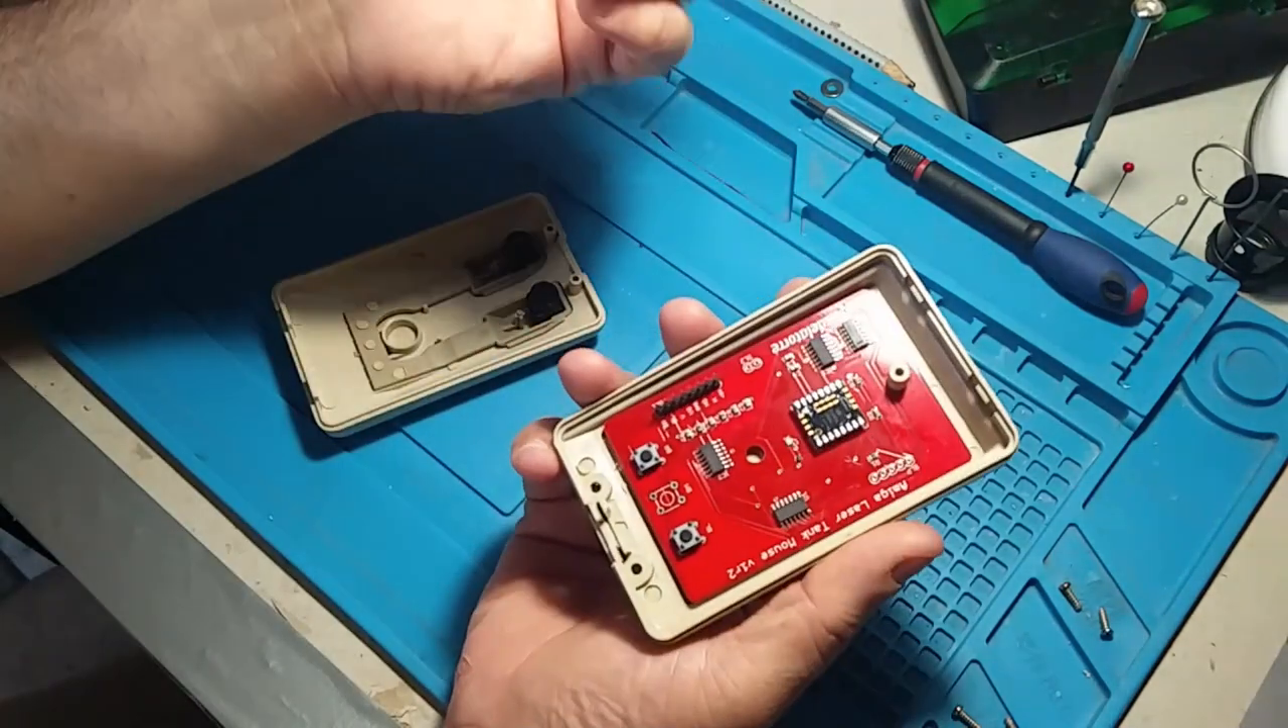And as you can see, the board now fits perfectly, but I couldn't screw it in, so I had to hot glue it in also.